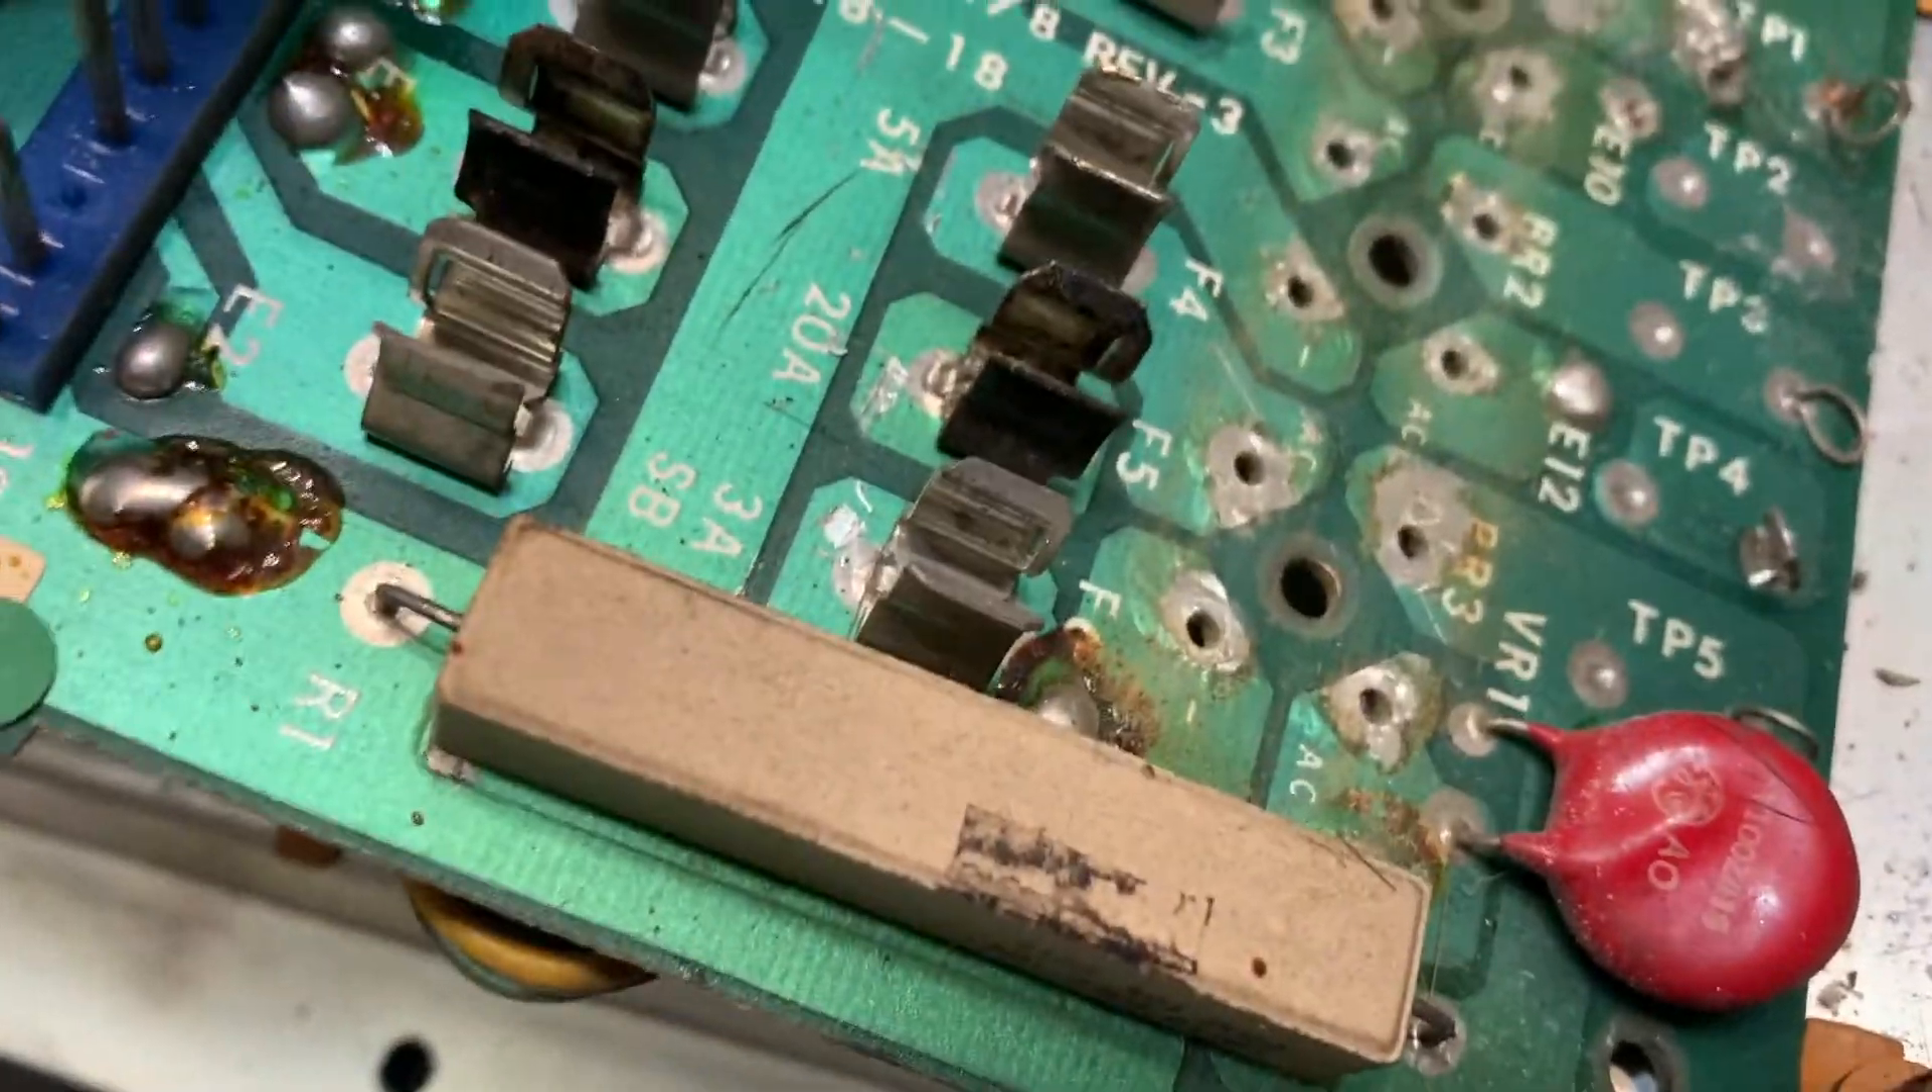Basically, I pulled all the fuses out, checked all the clips.